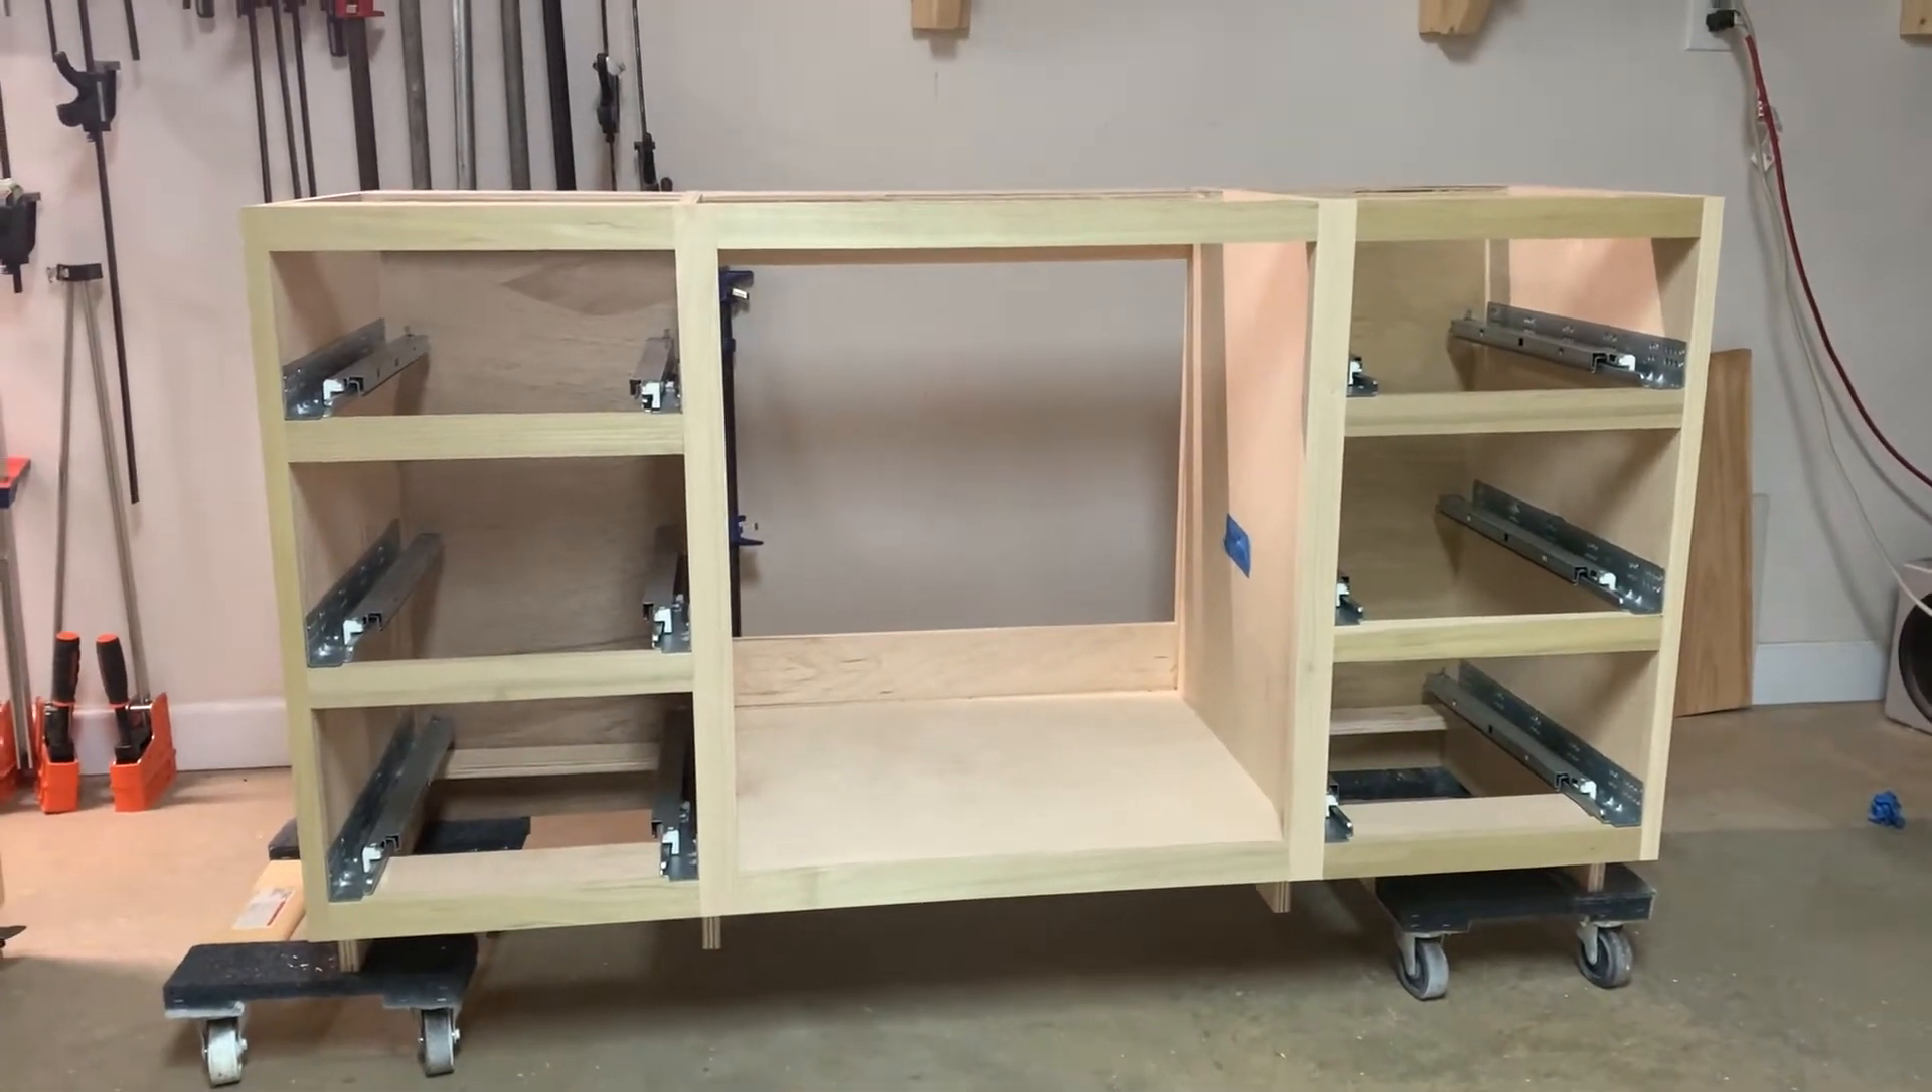I got all of the drawer slides finally installed.